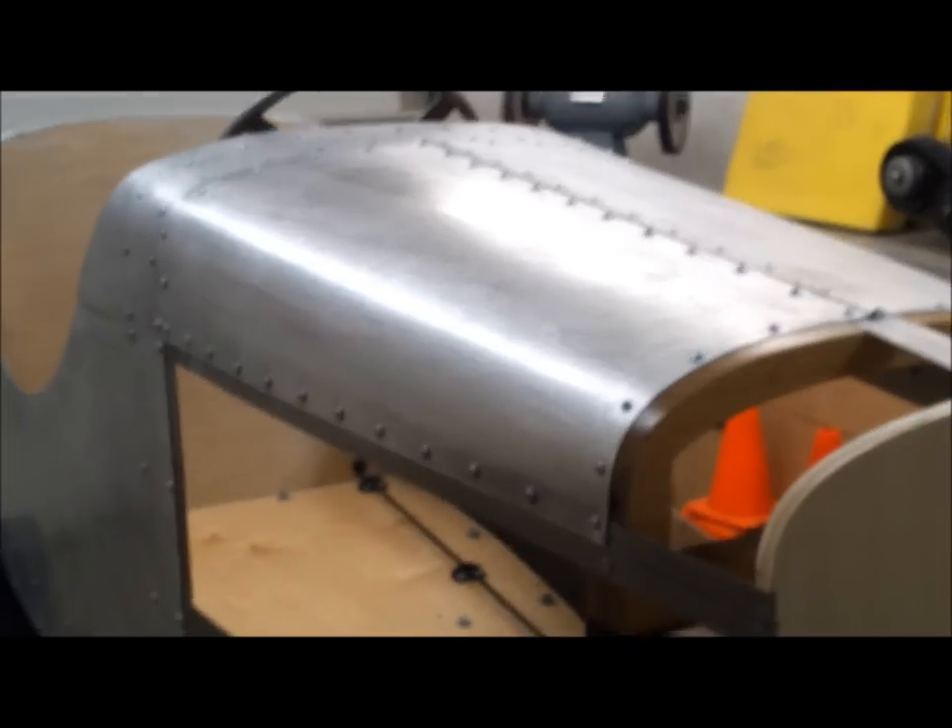It took me a while but I got both the halves of the hood installed now.